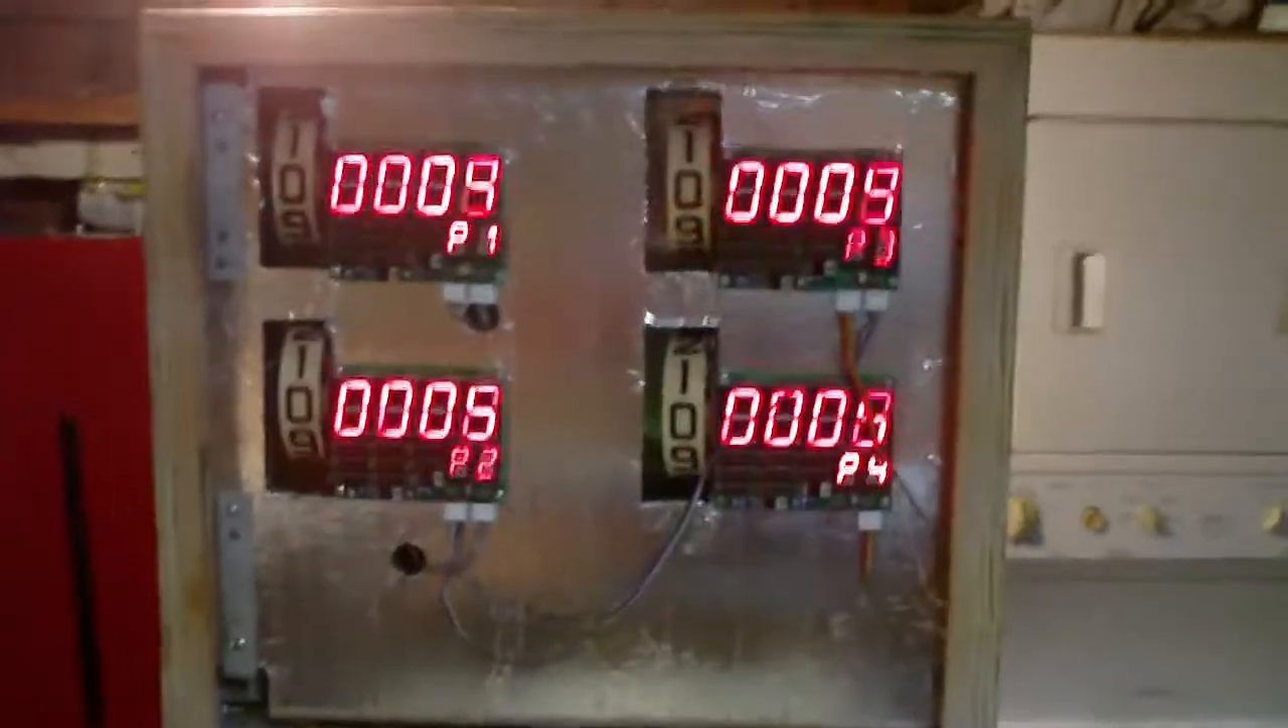I just finished wiring up the last of the displays, and they're all hooked up.